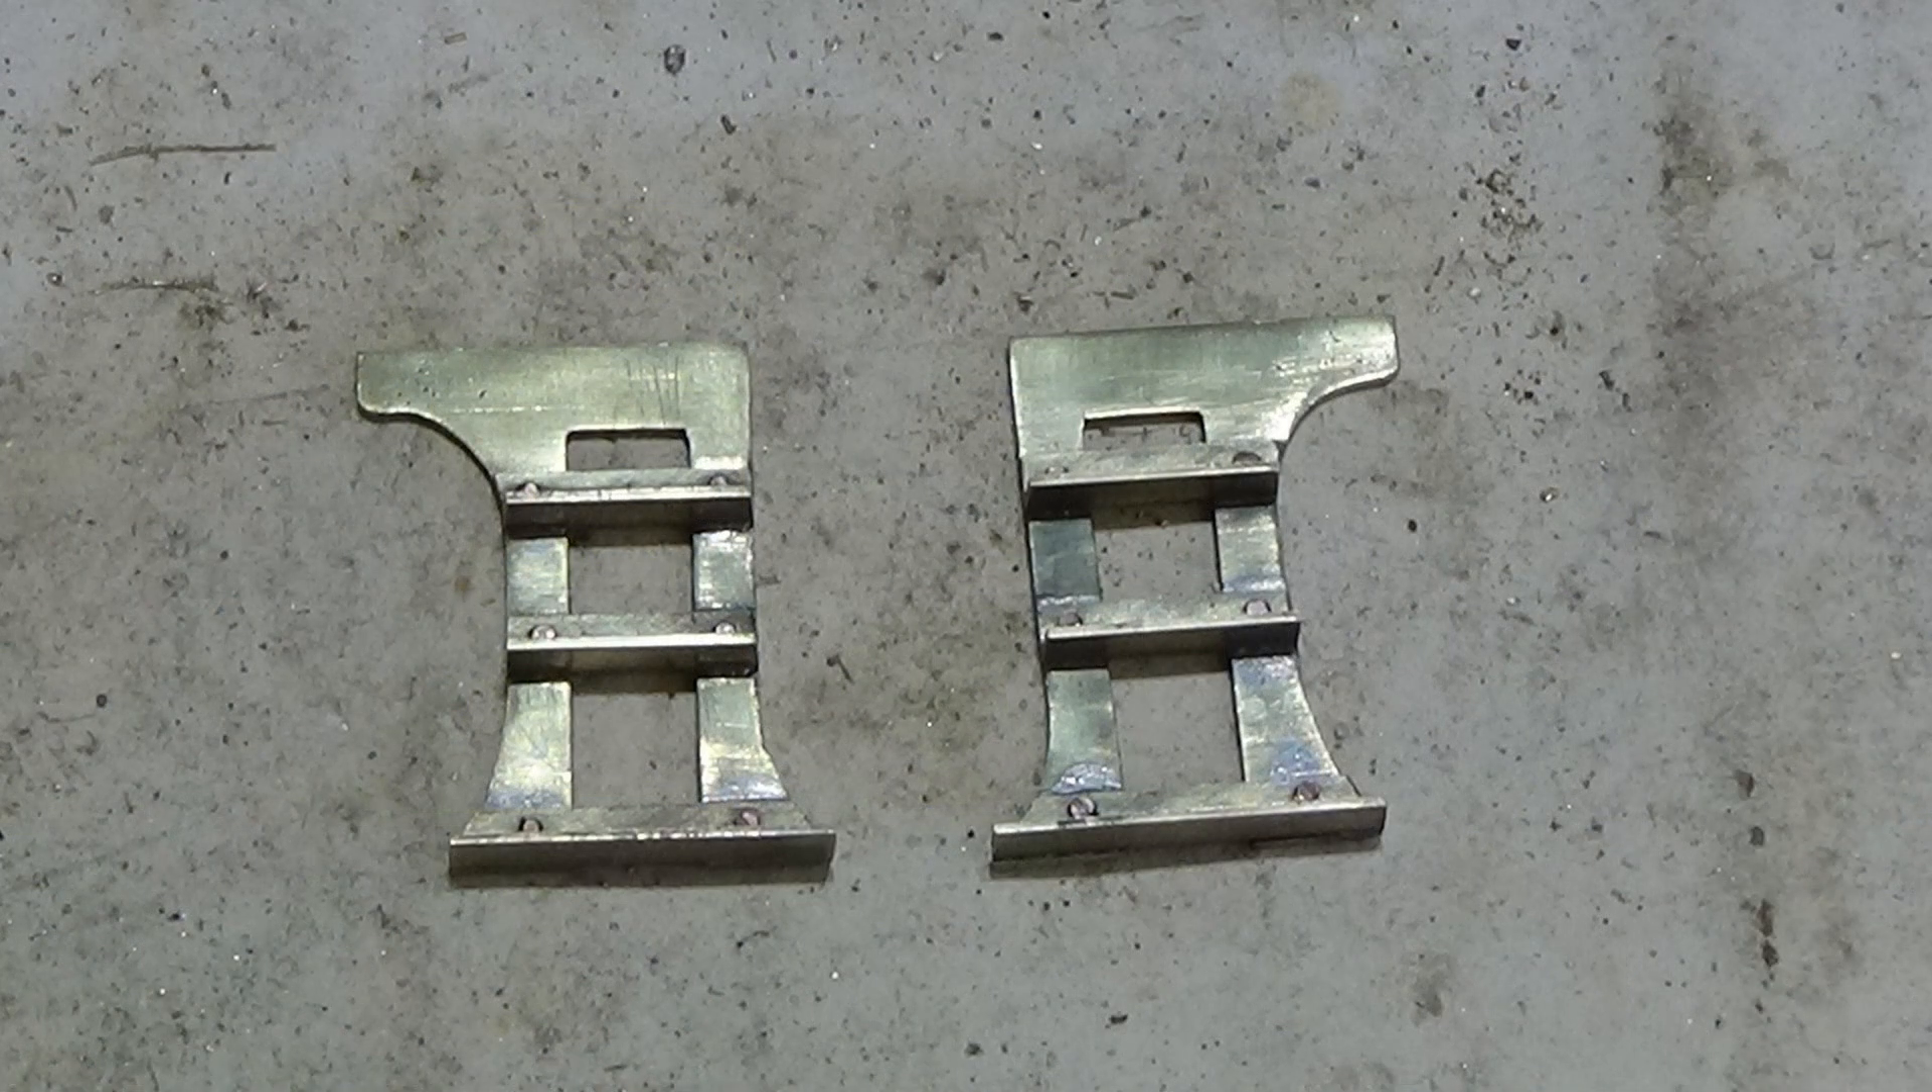Once we've got the steps on I've just actually riveted the steps on just to hold them while I finally solder those into position and they'll be smoothed out.